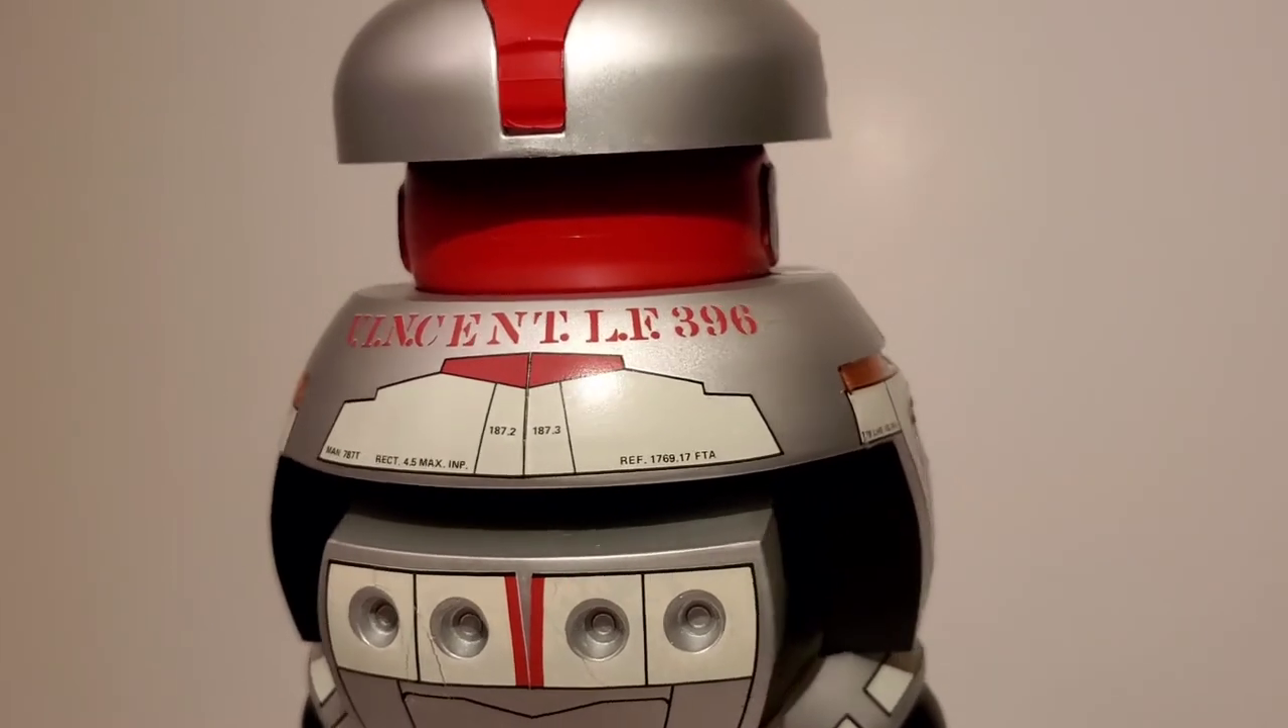I think the red part of his head should be just a little wider um so that not so much of the the hat piece should be hanging over.